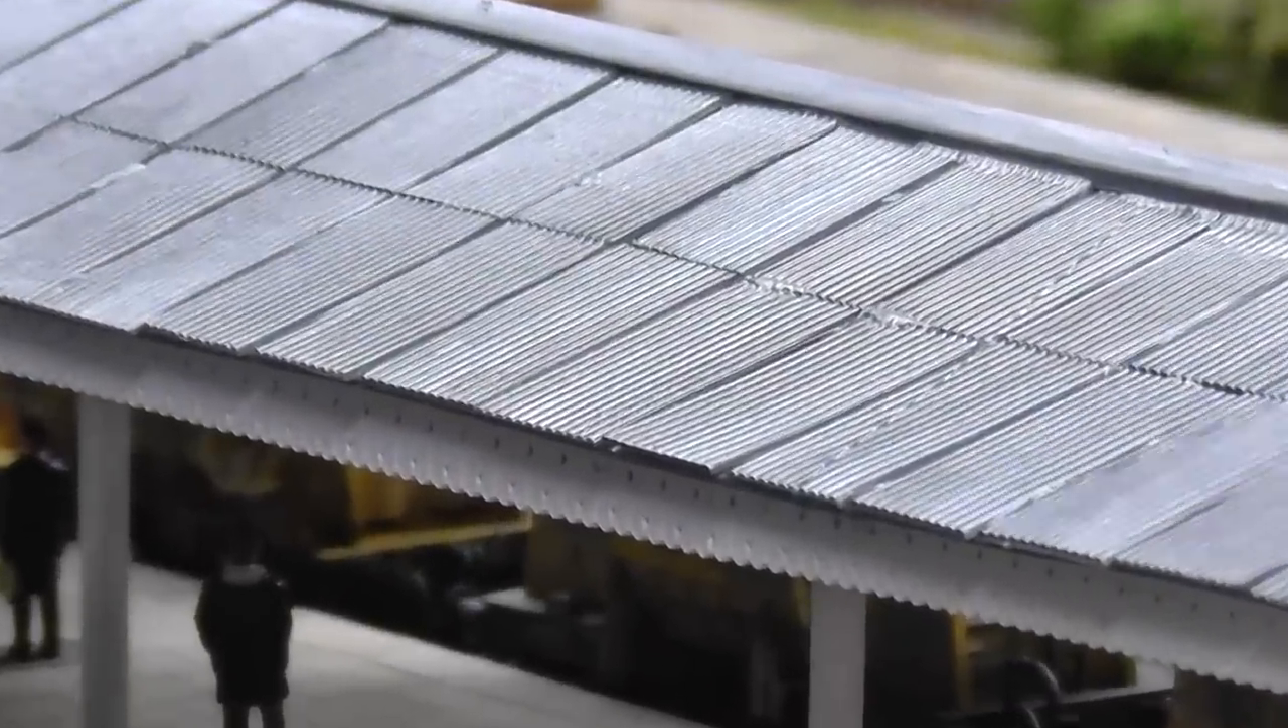There's the, uh, canopy in place.